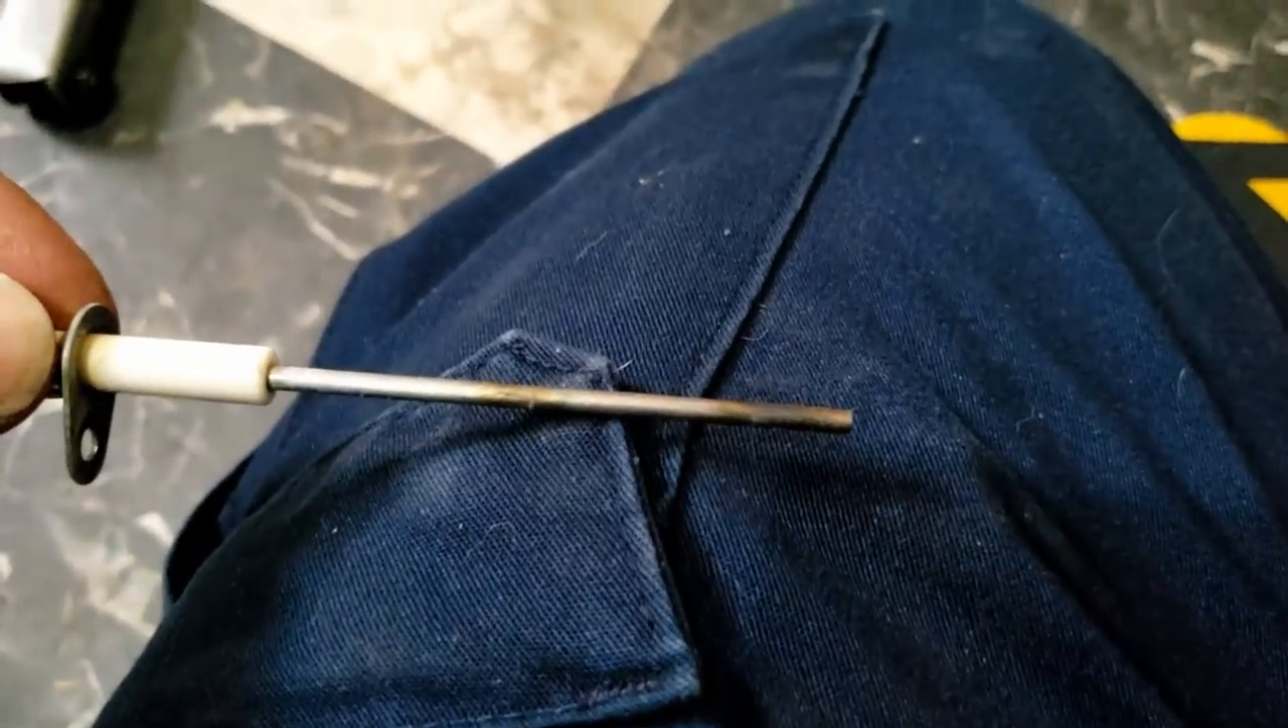So we've got the flame sensor out it really doesn't look that bad.